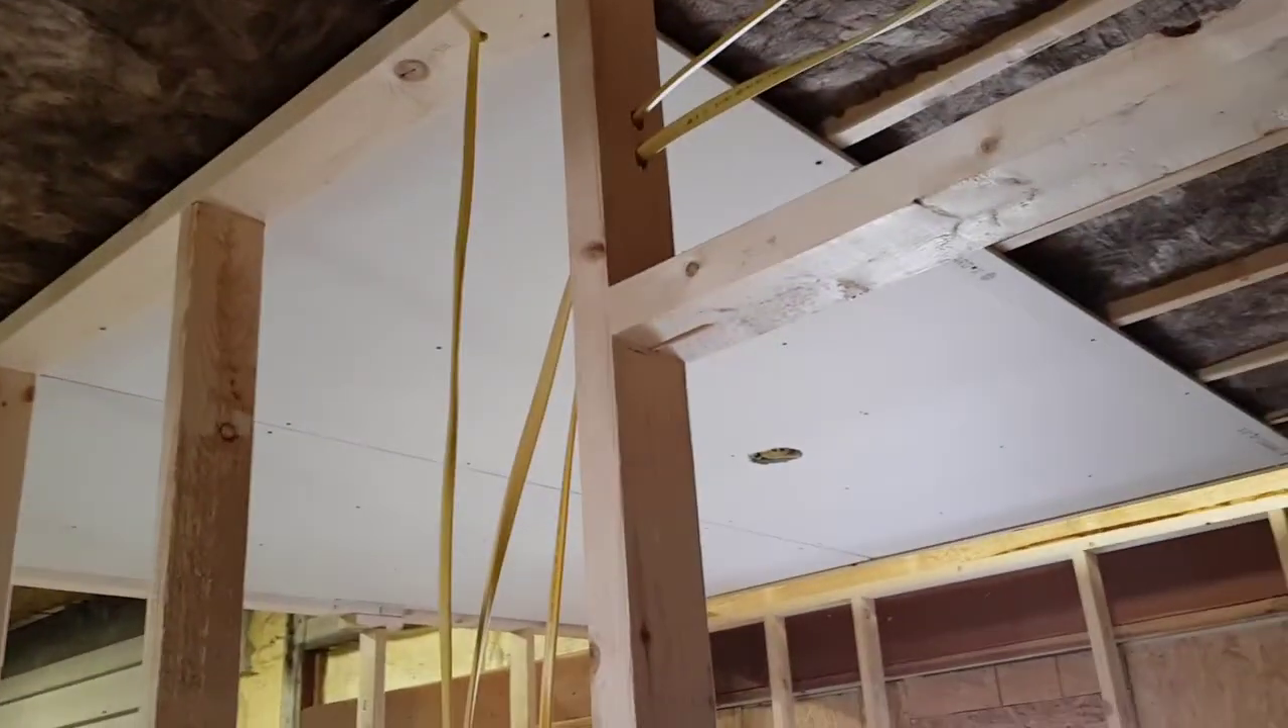I'm slowly starting to do the ceiling since I got the insulation up and then I'll be putting the insulation in the walls And putting up the sheetrock on the walls.